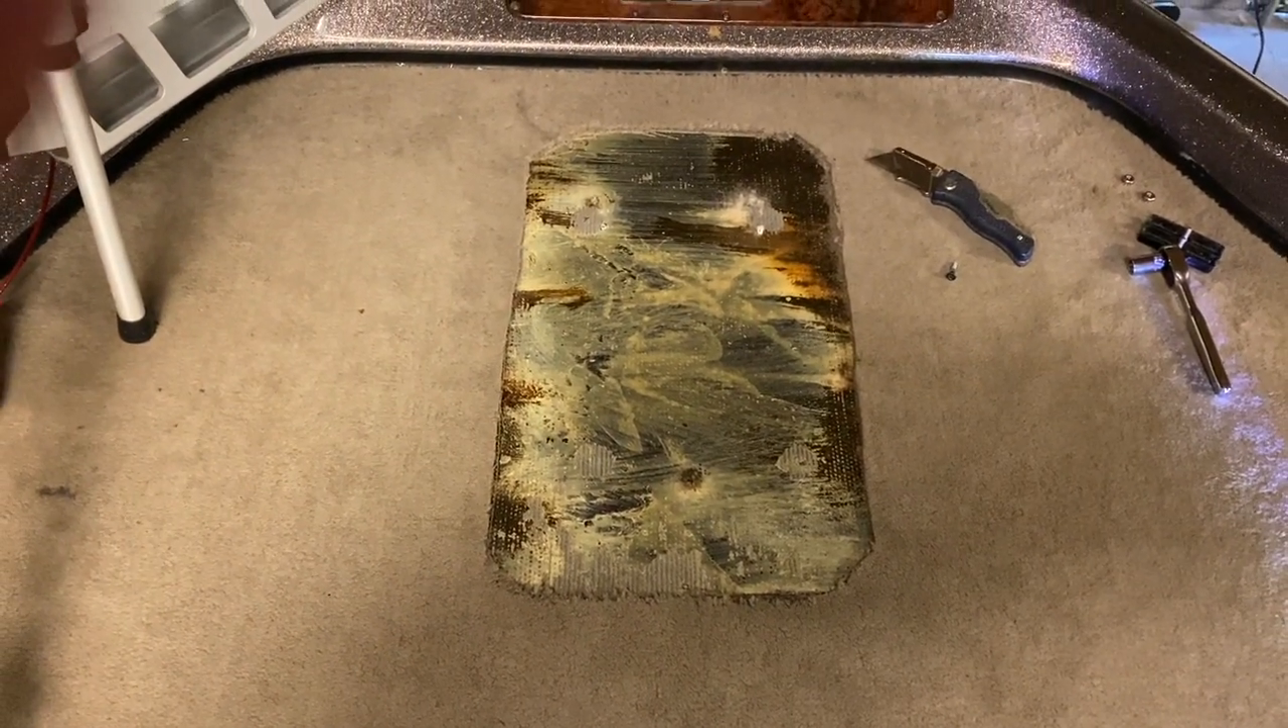So we got our carpet cut out looks really good.